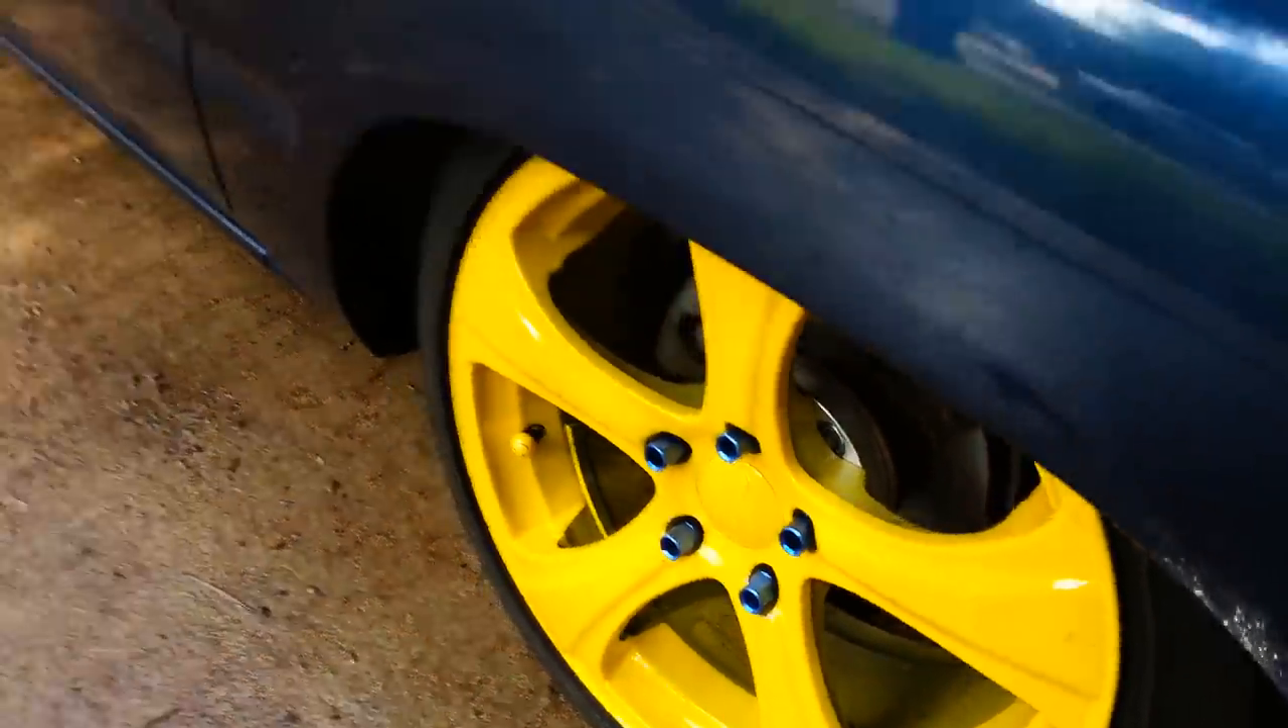So there's my truck all purdified lug nuts done.